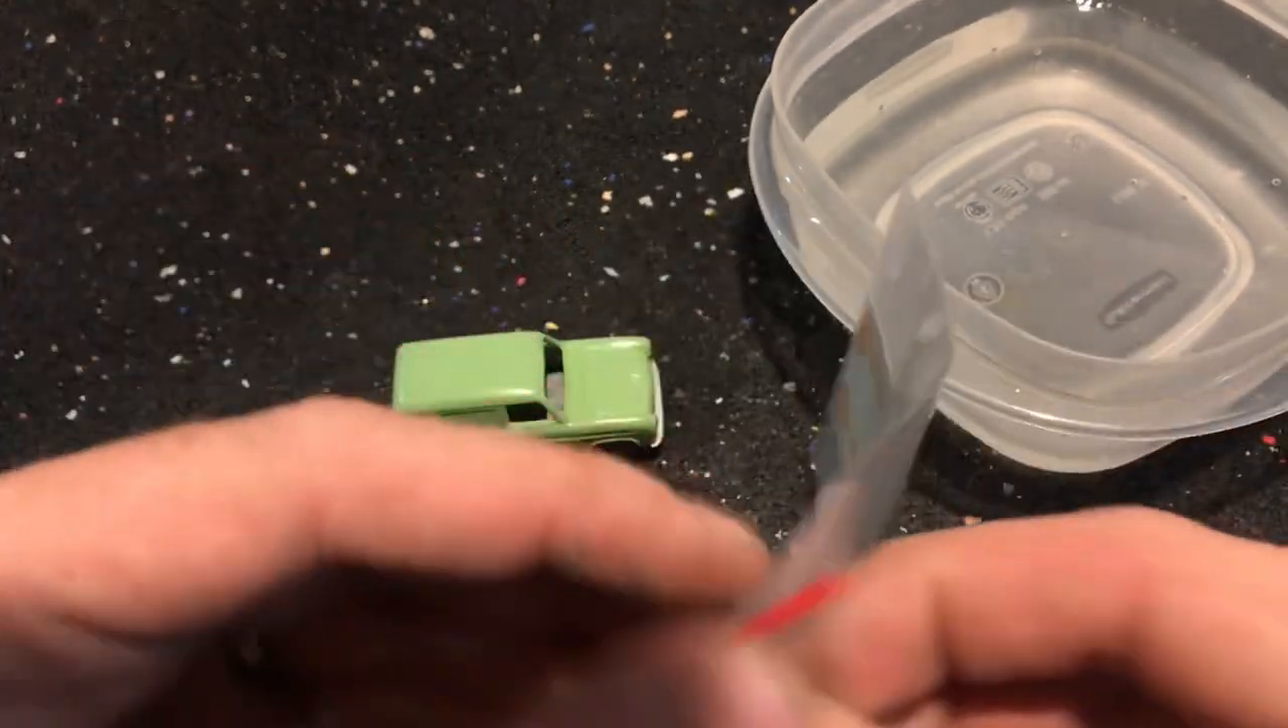The only thing we have left now is our decals.